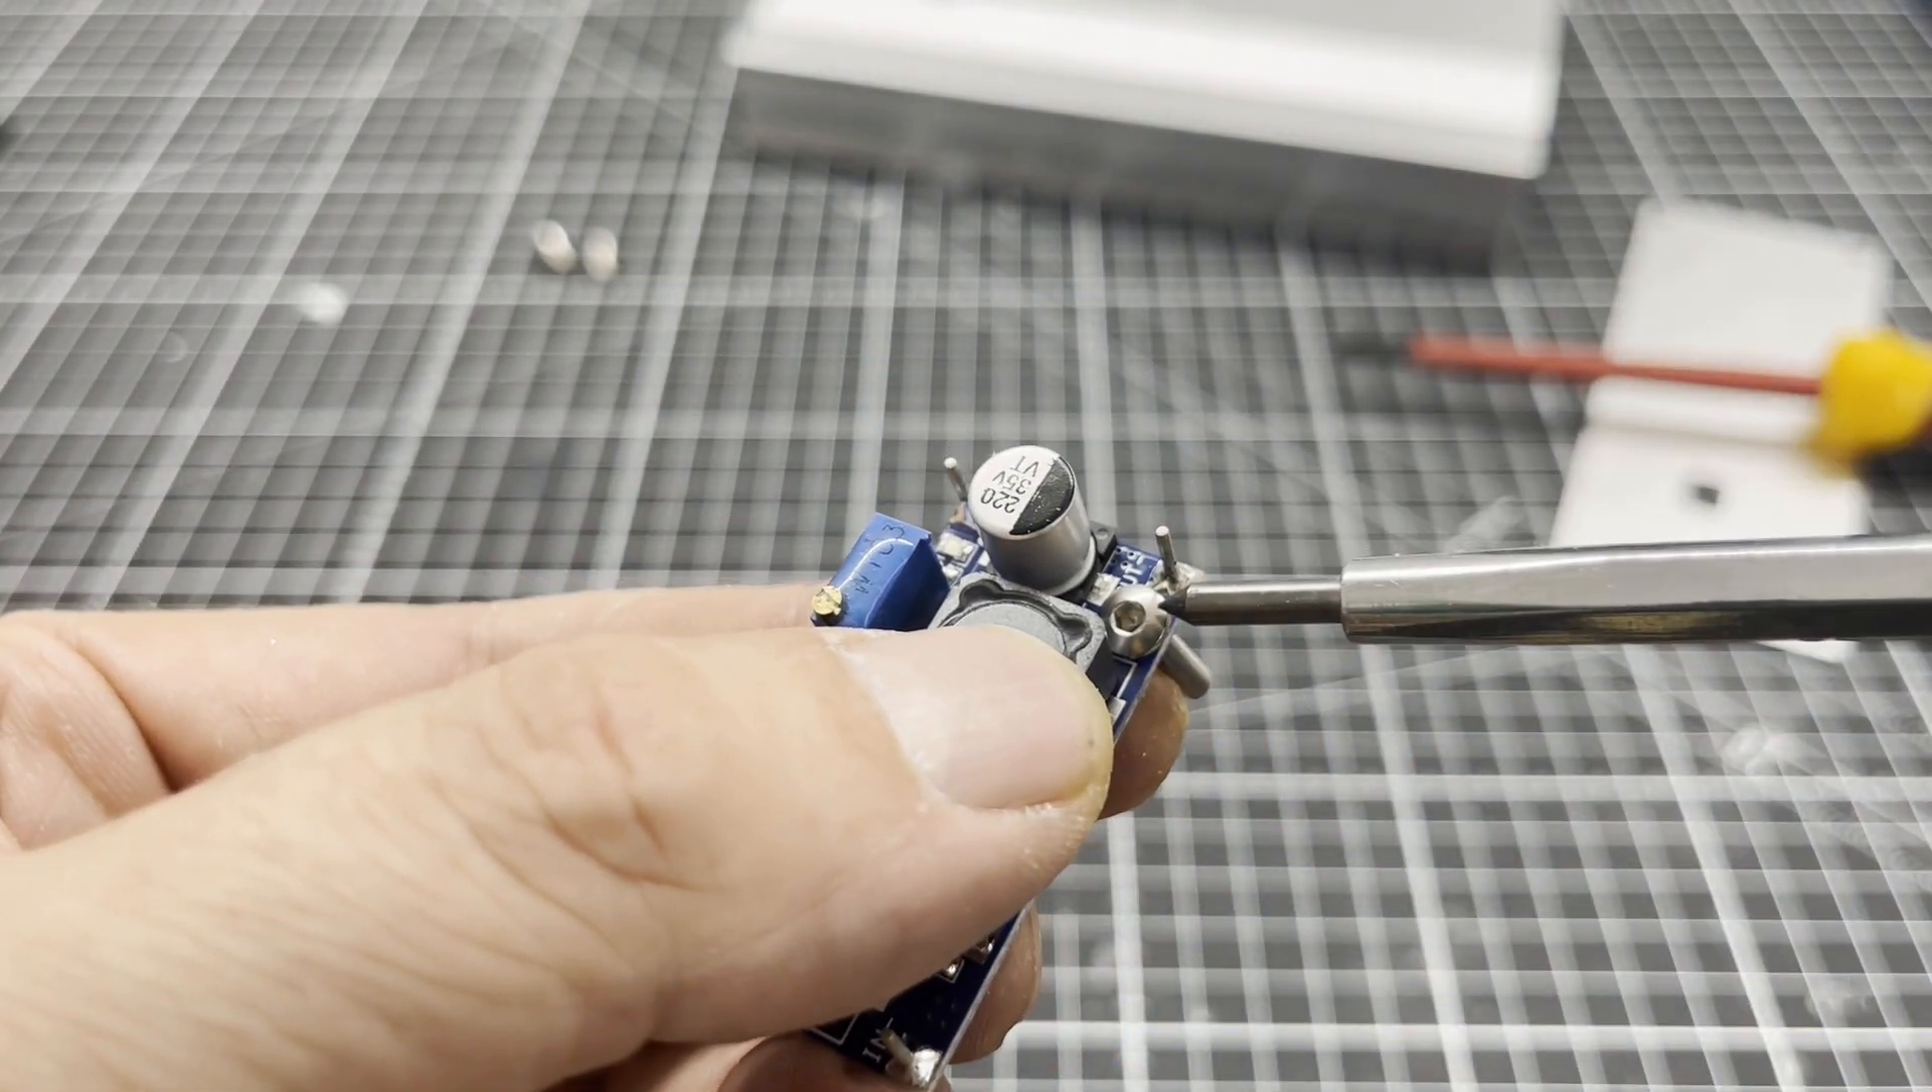I keep noticing that the mounting holes on the PCB are too close to some electronic components.